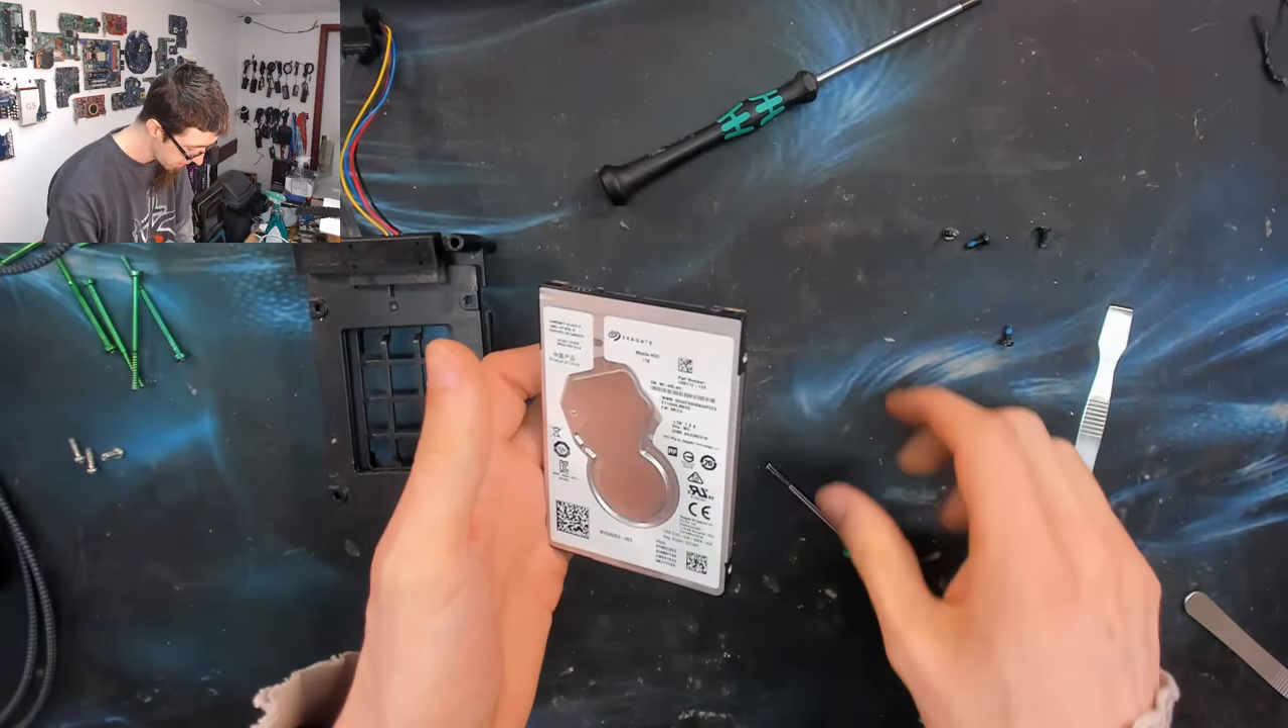There we go and there is our bare laptop drive.